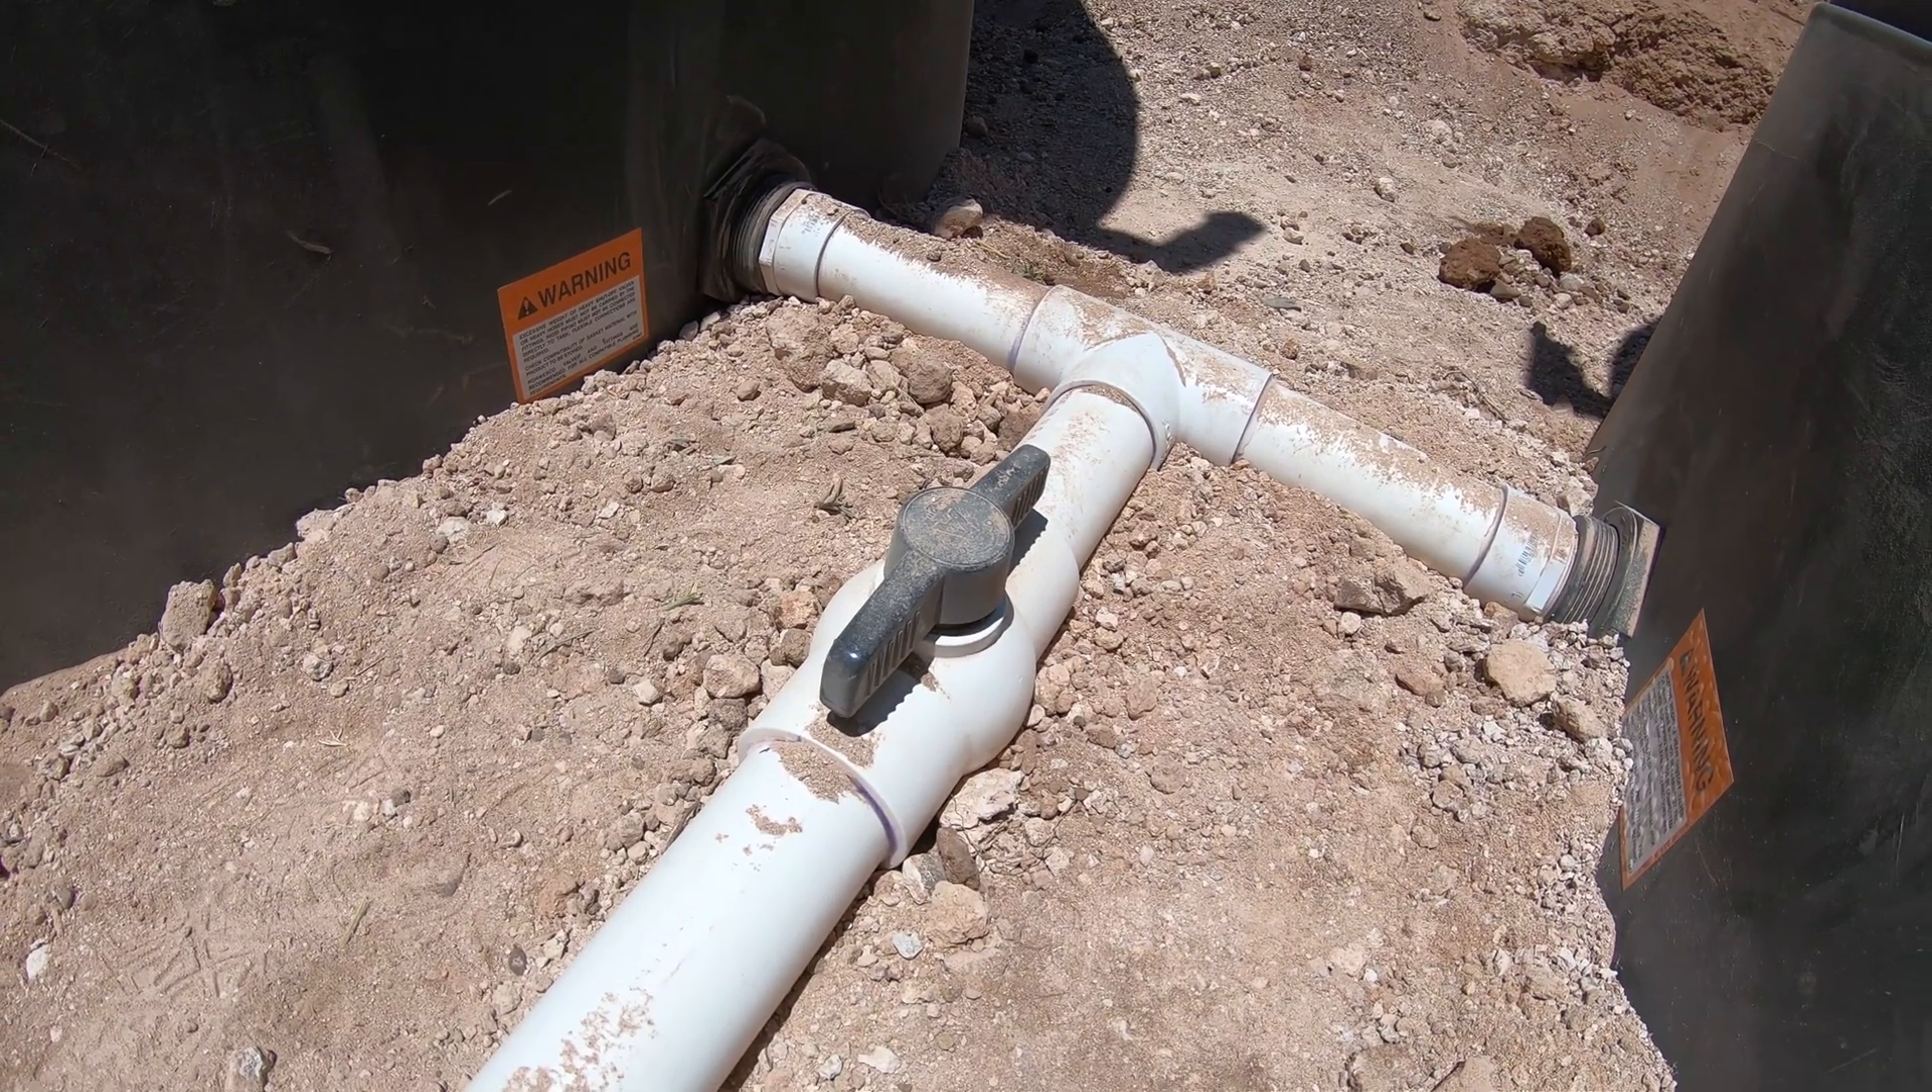The other thing I have to do is I put a two inch T at both of the bottom of these barrels so they'll fill up evenly.